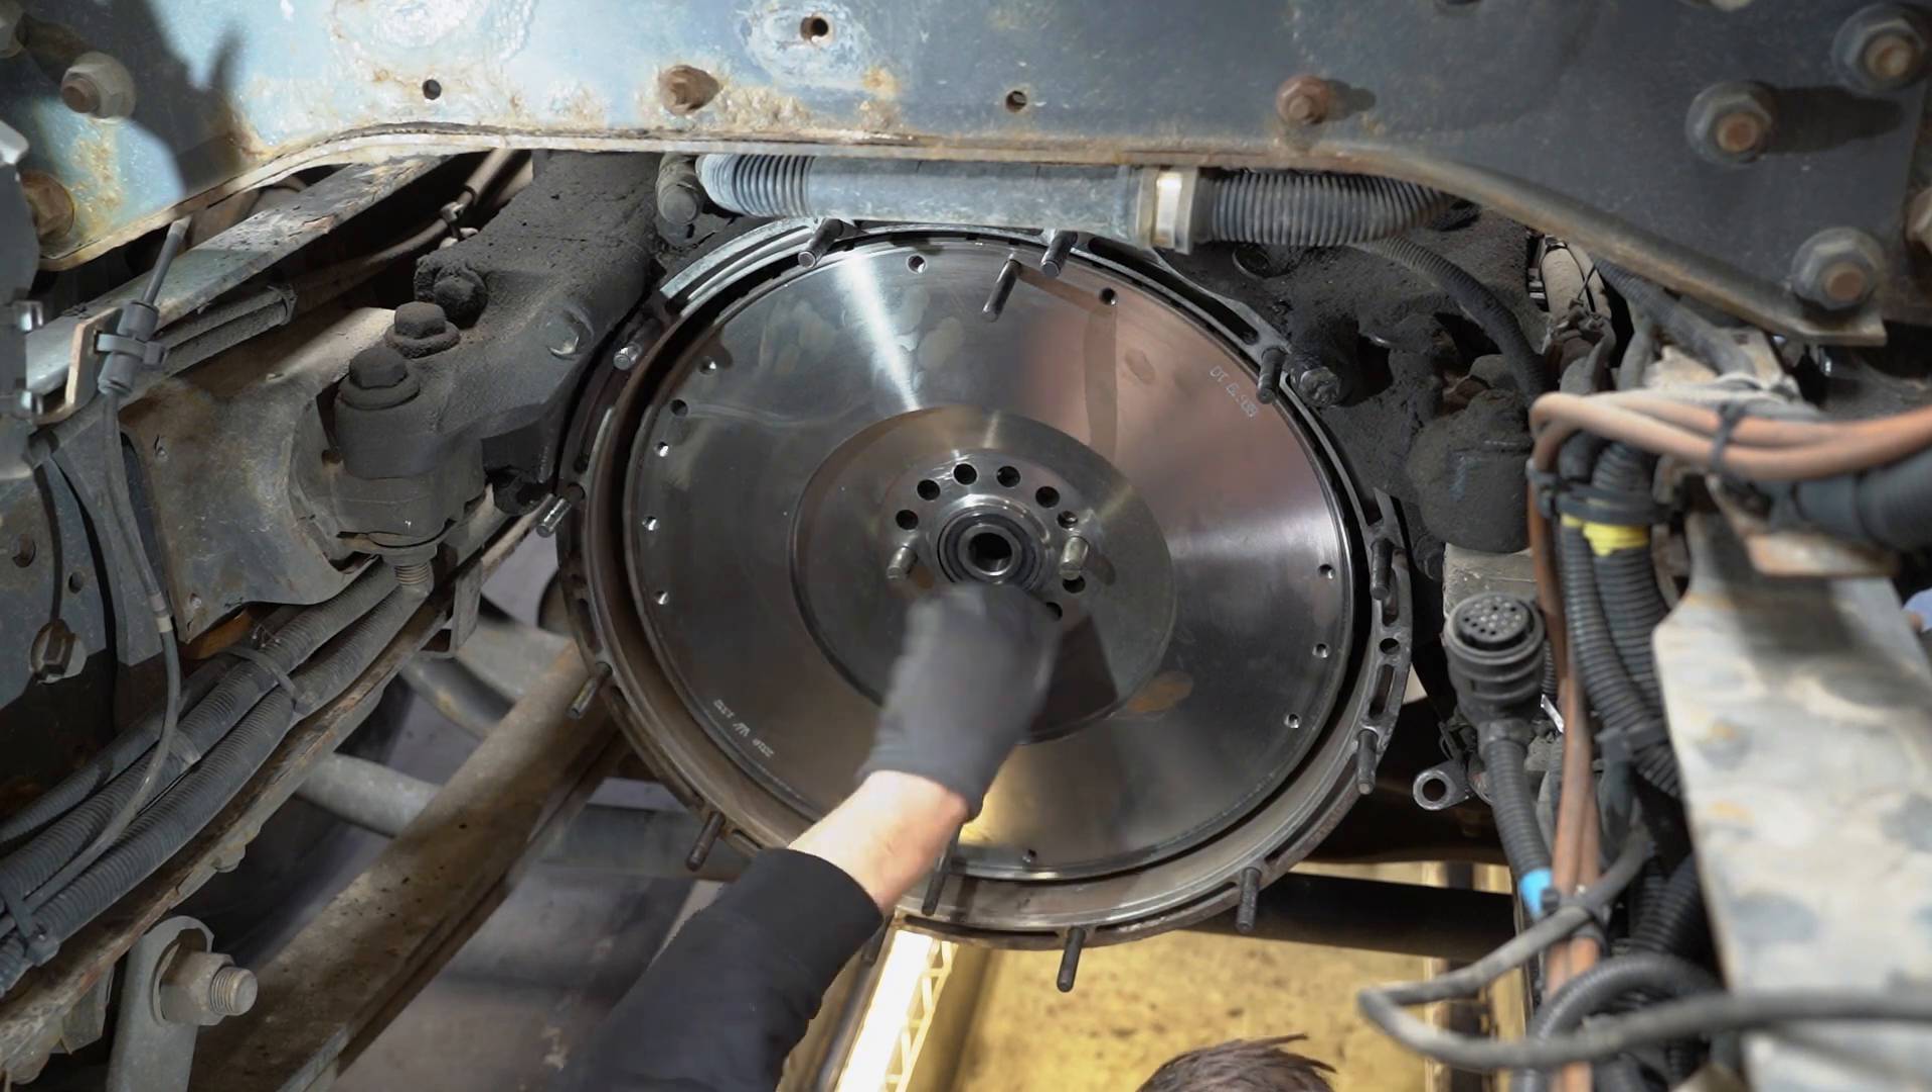So, das Schwungrad haben wir angesetzt.